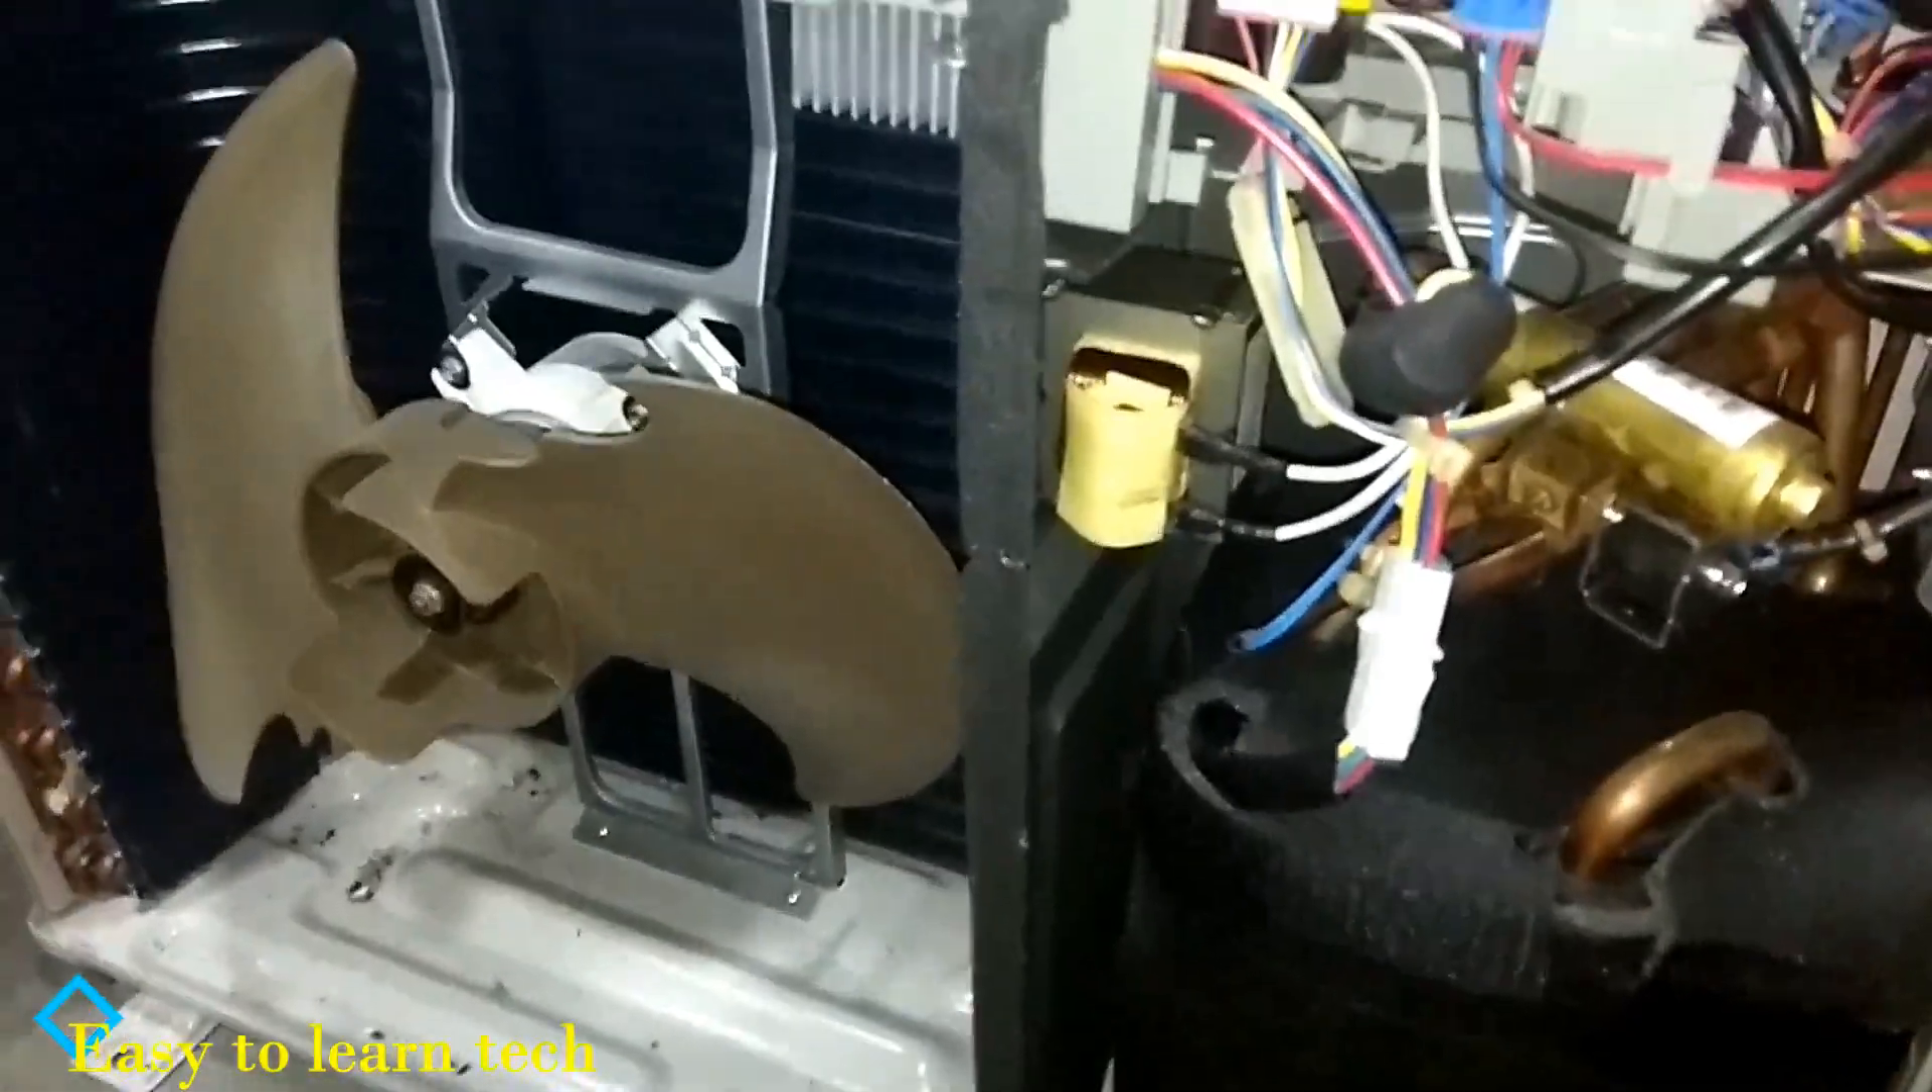Now see we have removed the outer cover of the outdoor unit.